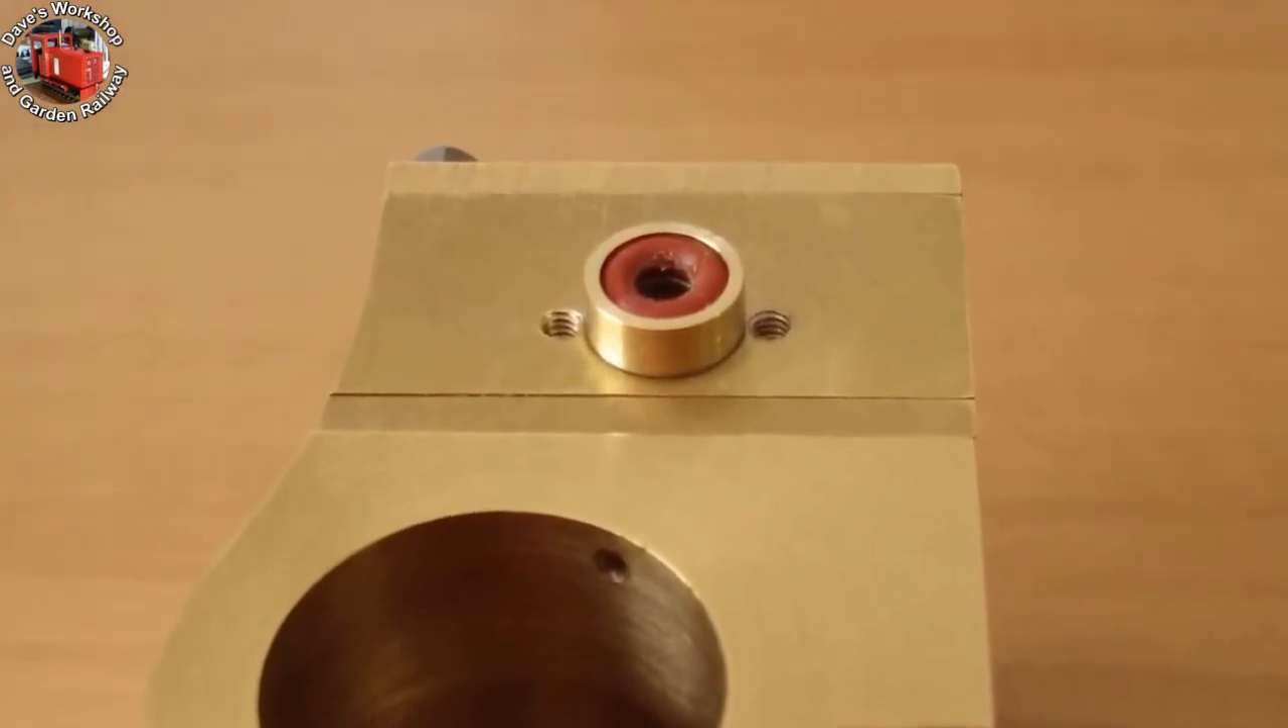Here's the rear bush with a BS006 silicone o-ring in place.